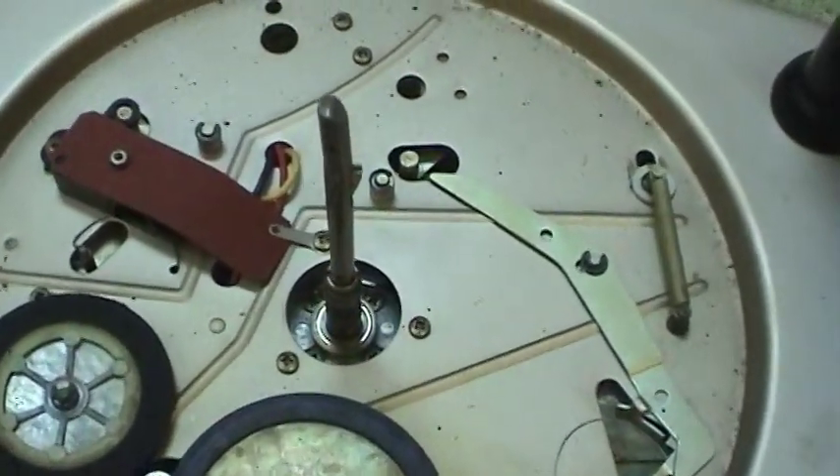Well, now I've got the platter taken off, which wasn't too bad of a job.